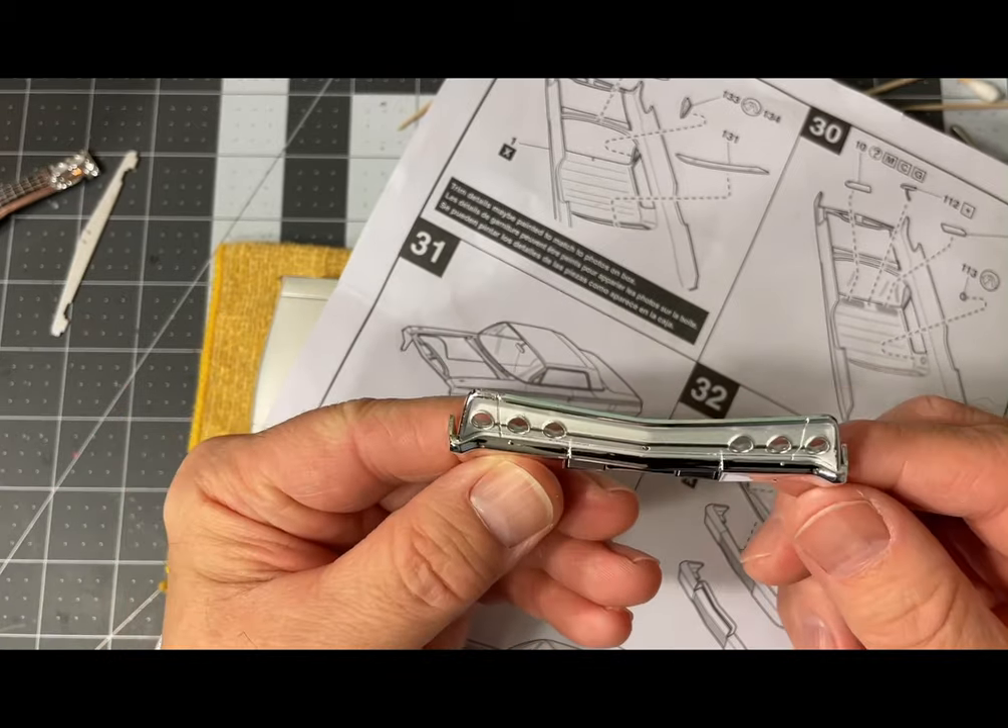I do still have to put the clear red tail lenses in so i'm going to do that right now.